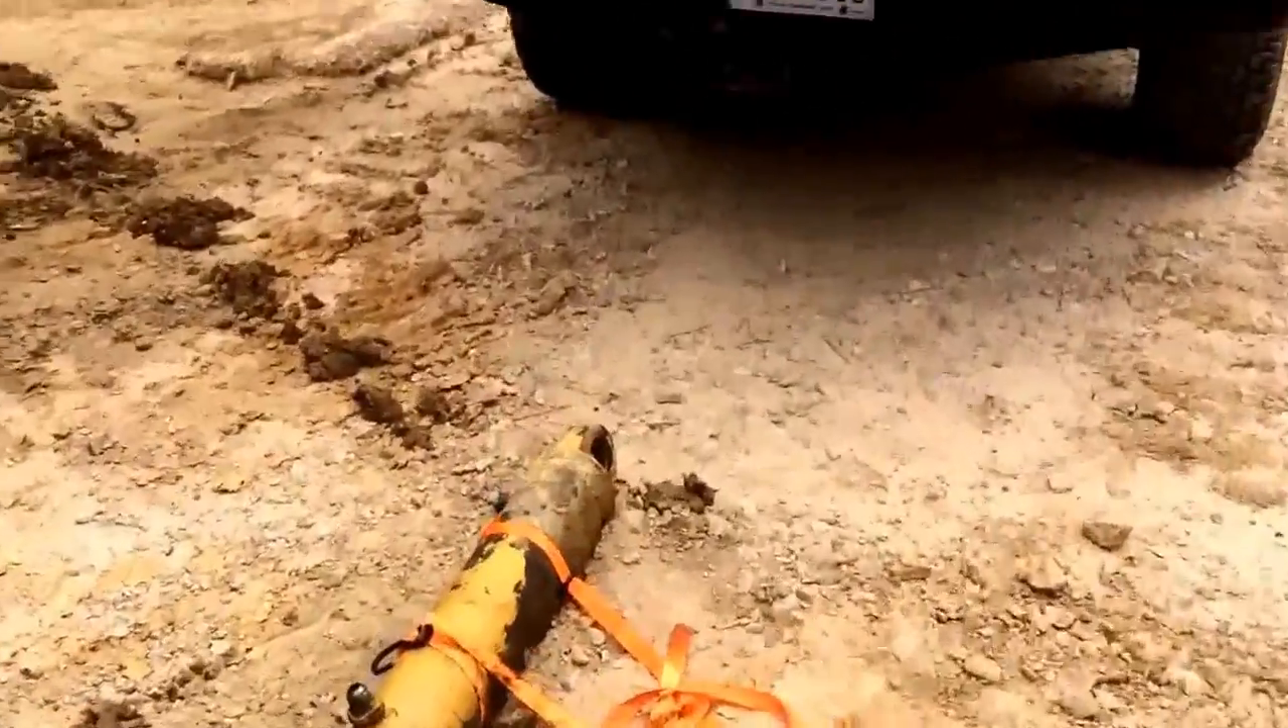You see I've got the orange straps on the cylinder.